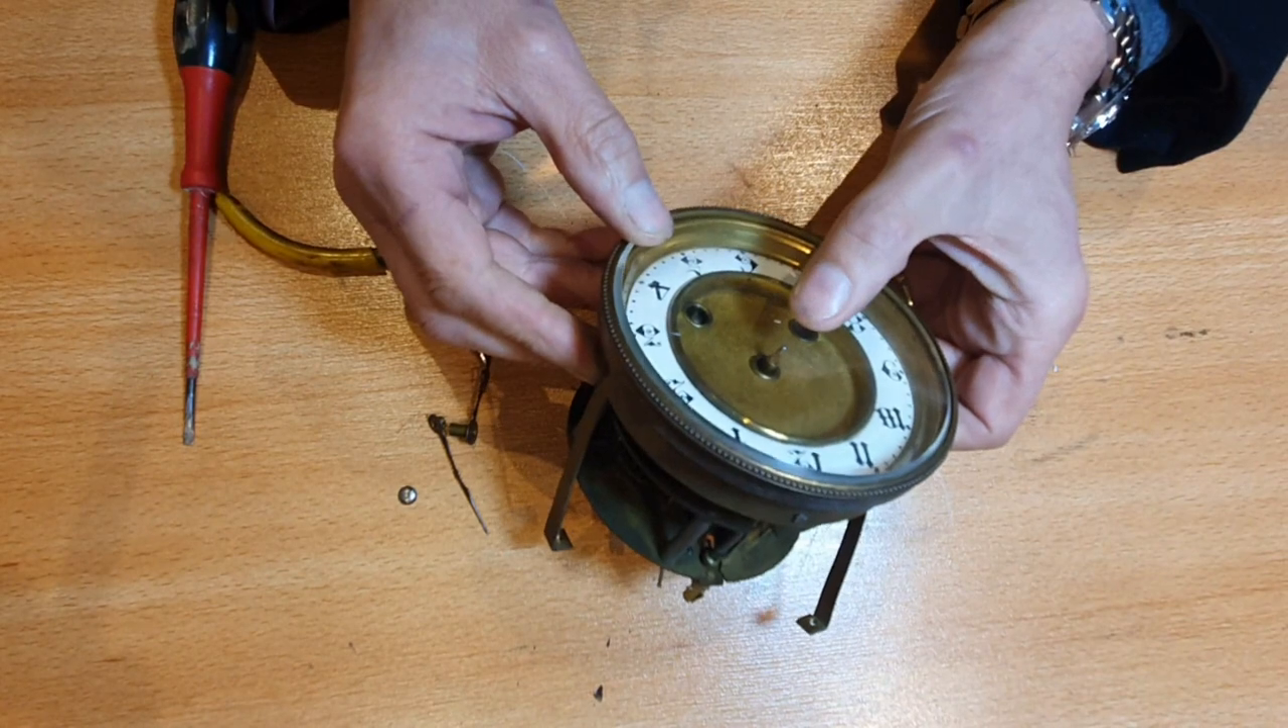What I've done so far is I've just taken the hands off.